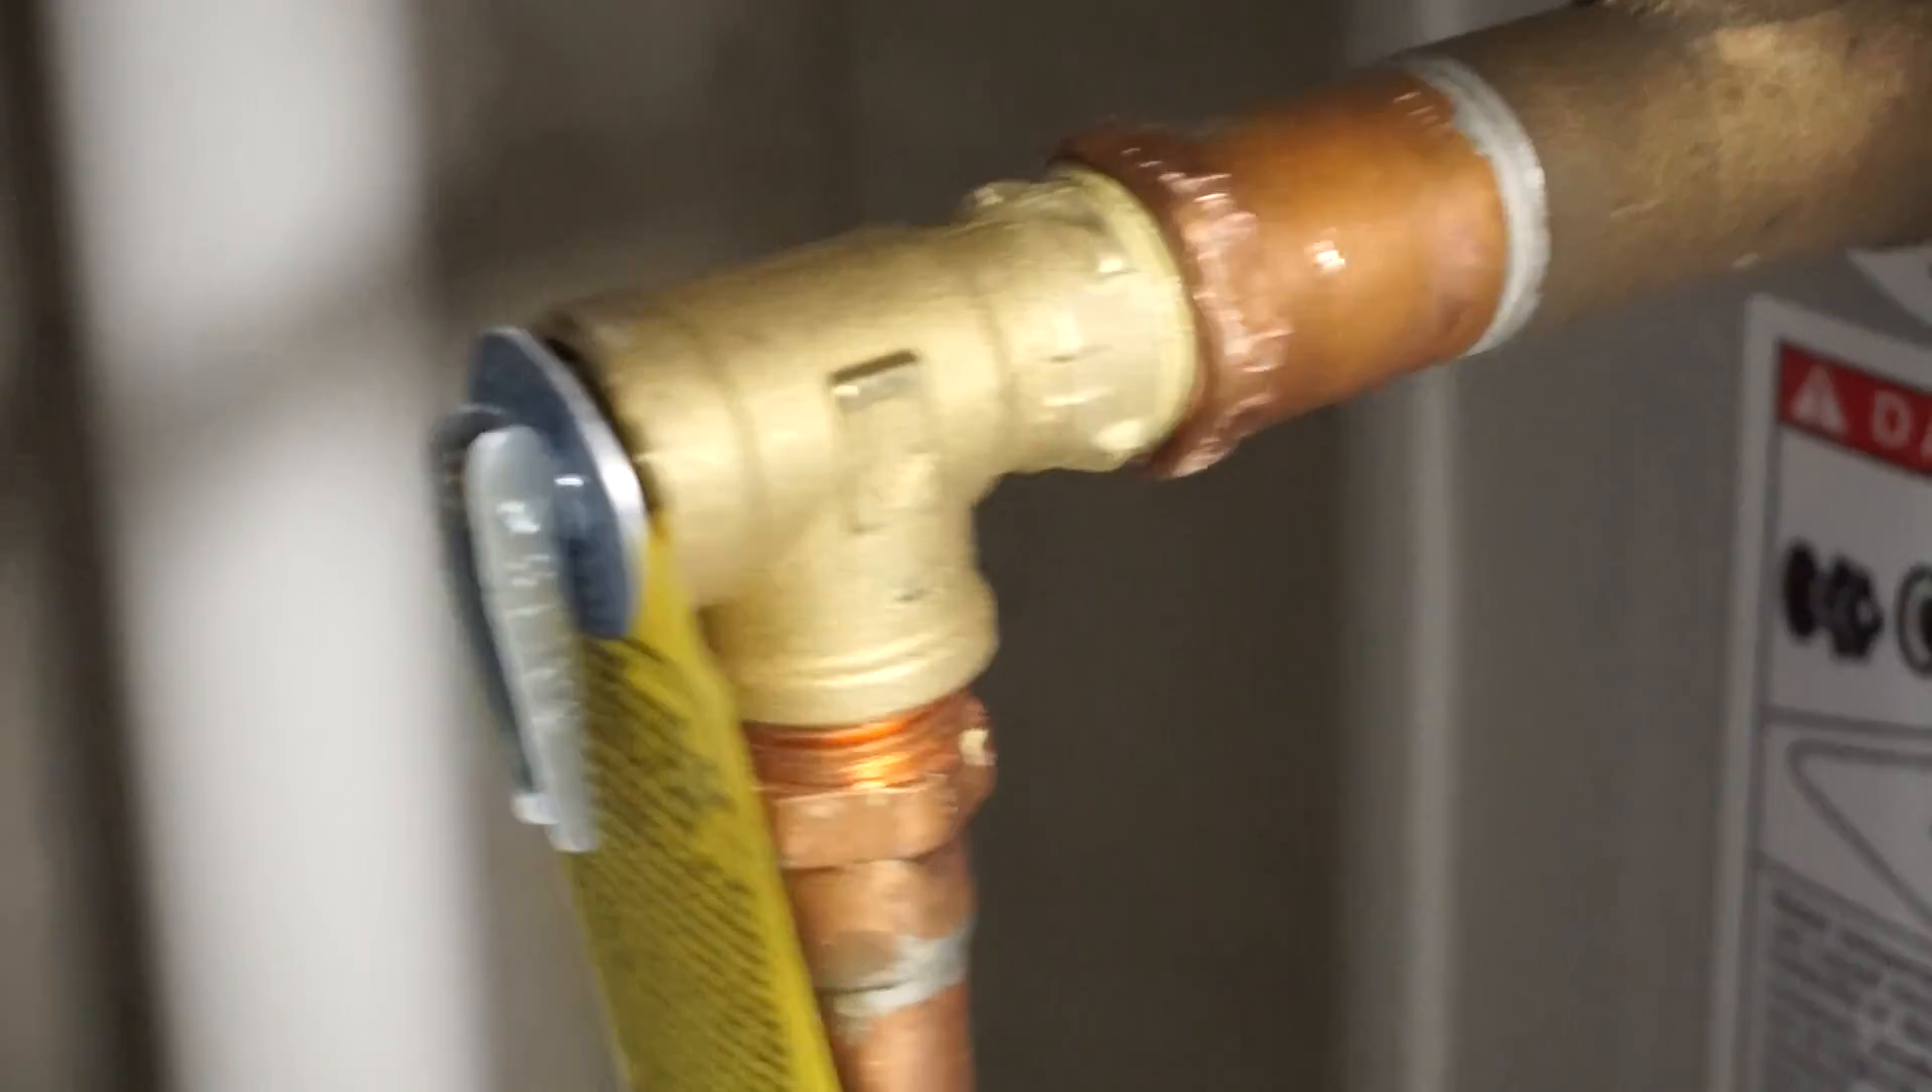So now let's have a little close up on this valve. So now we've got our new valve in, right?